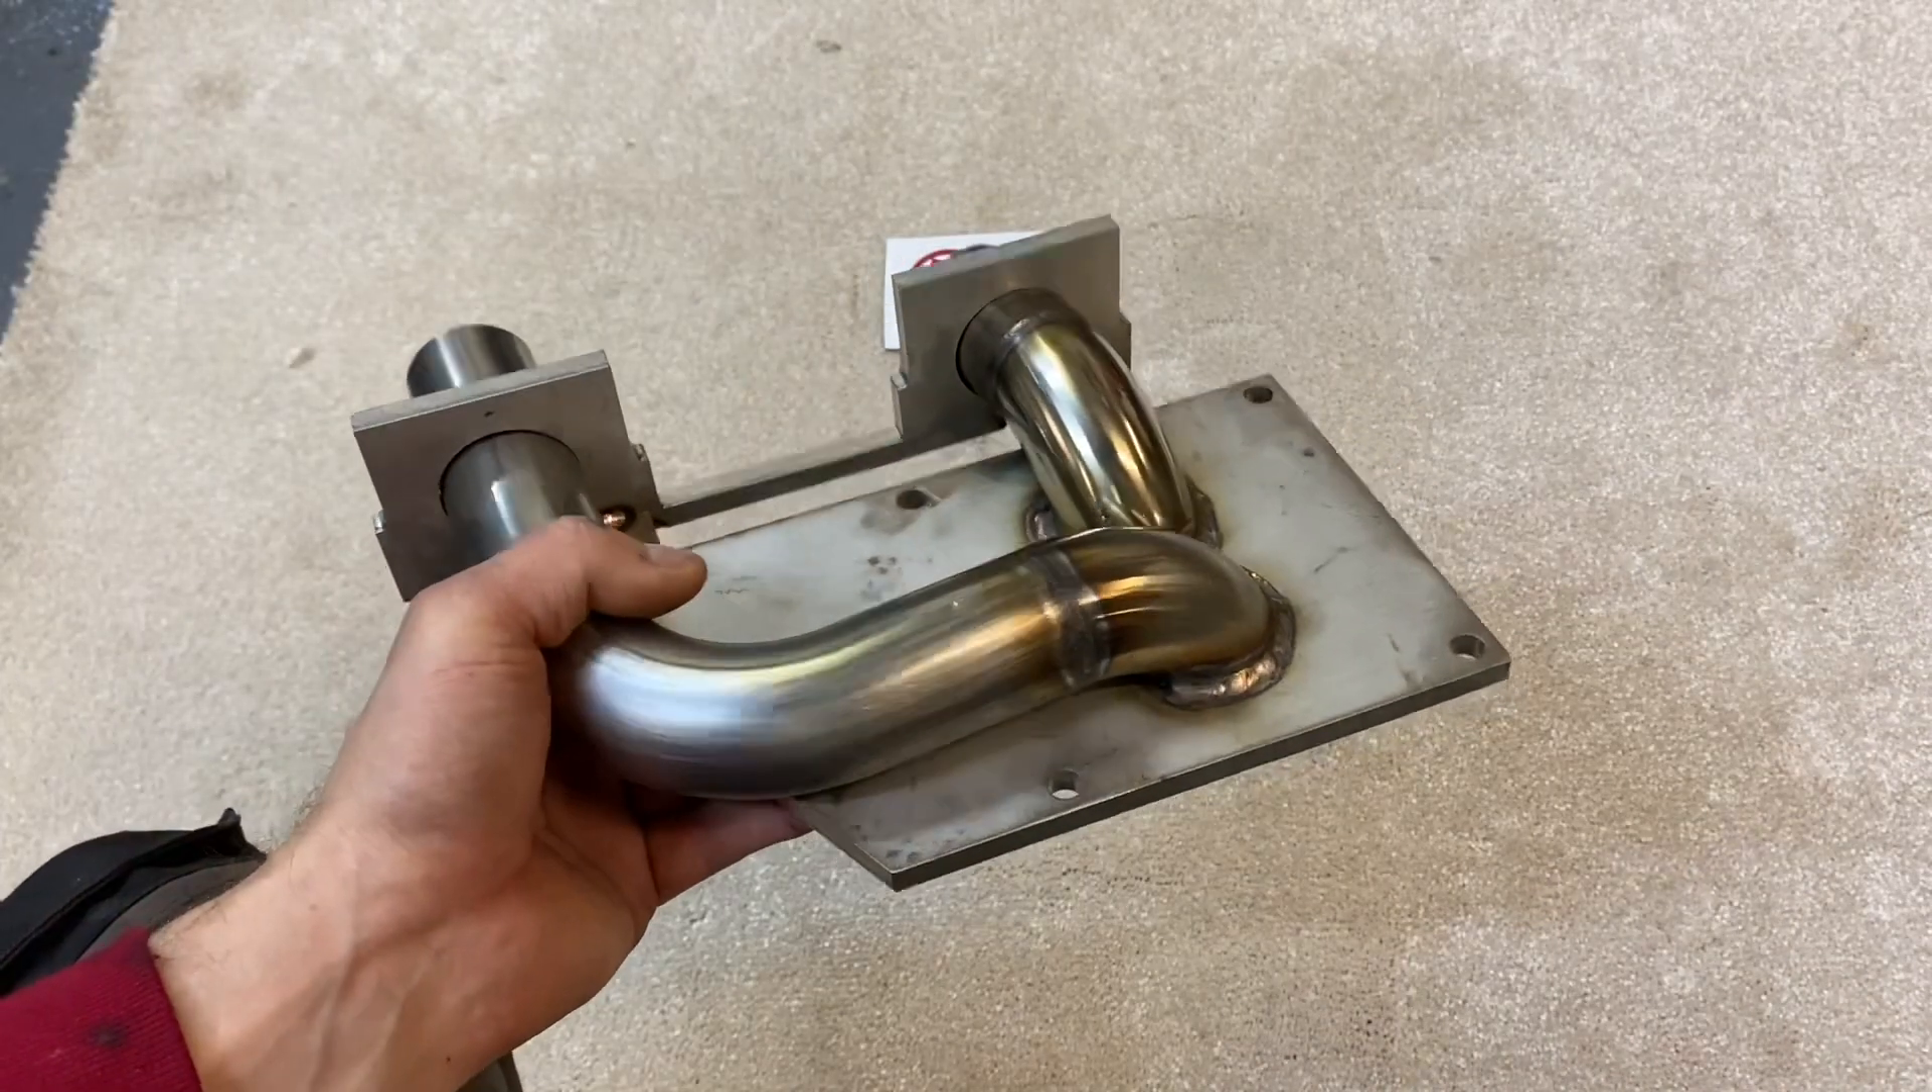So that's that pipe welded up I've welded up around the outside where it's easy to get to and then on the inside where it's more difficult where the two pipes are running really close.